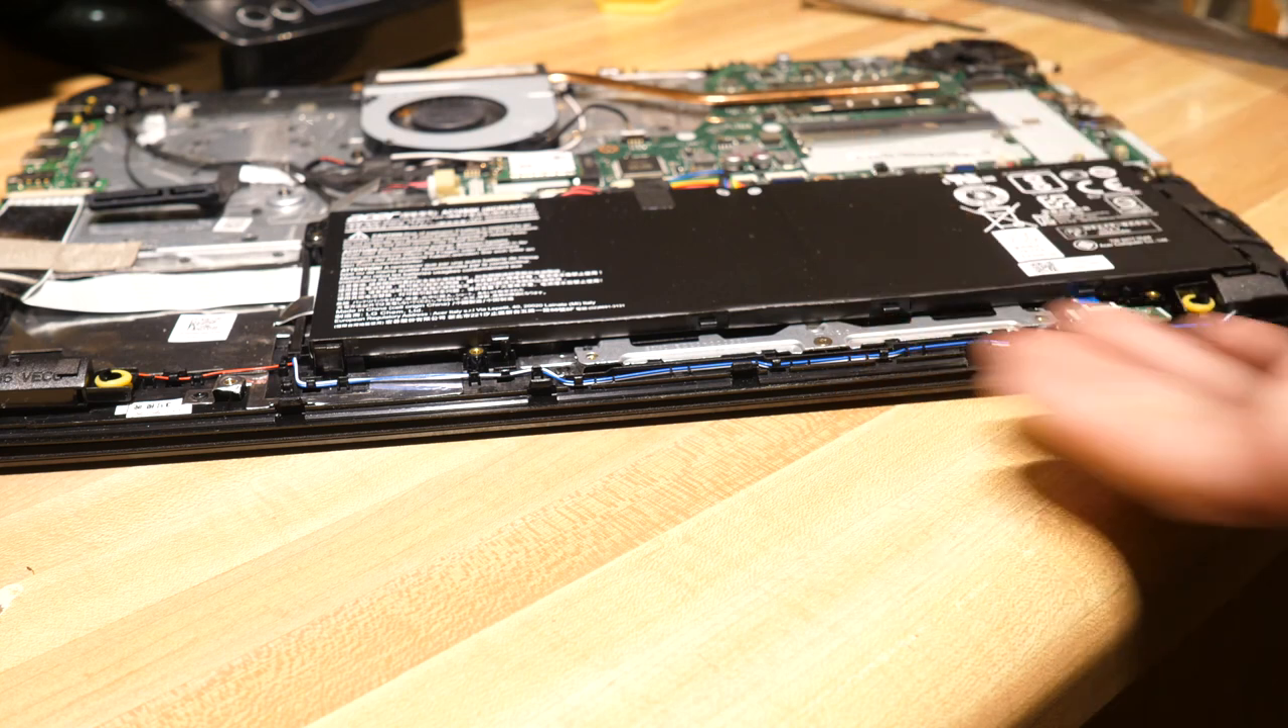And so there was still a screw in there but anyway we got the back off so that's really what counts.